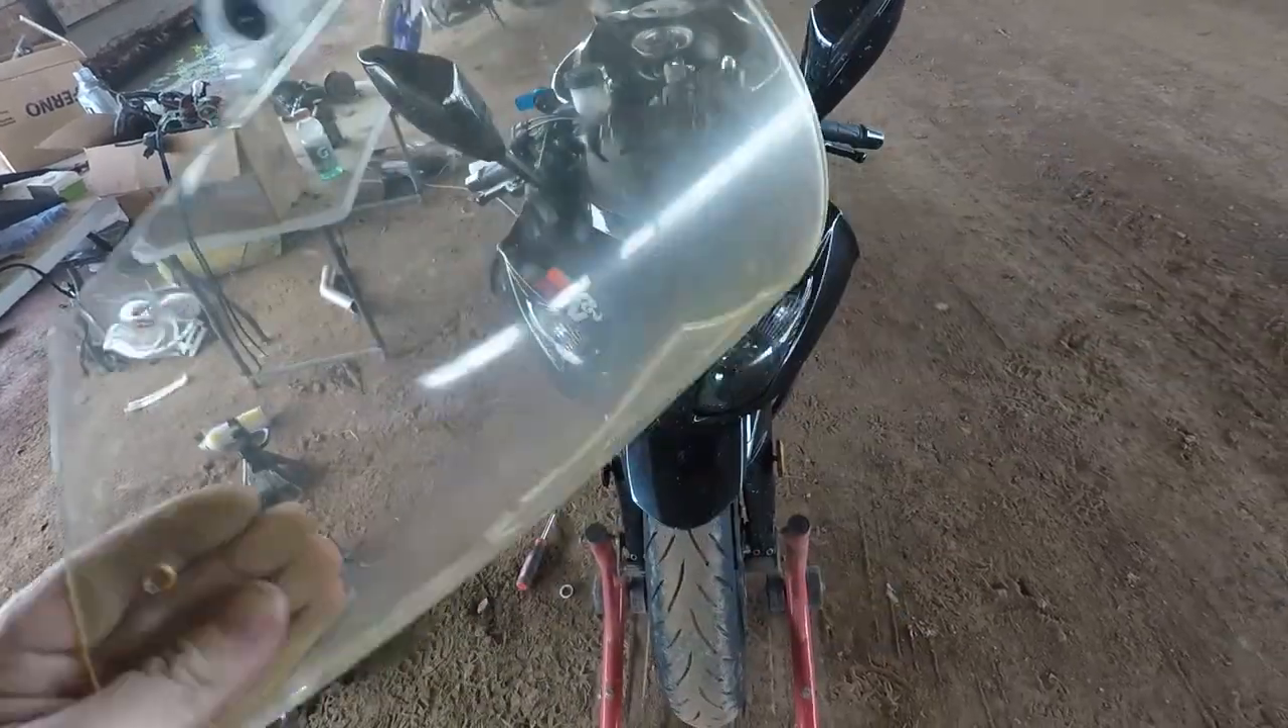I got the windscreen off just a couple screws.